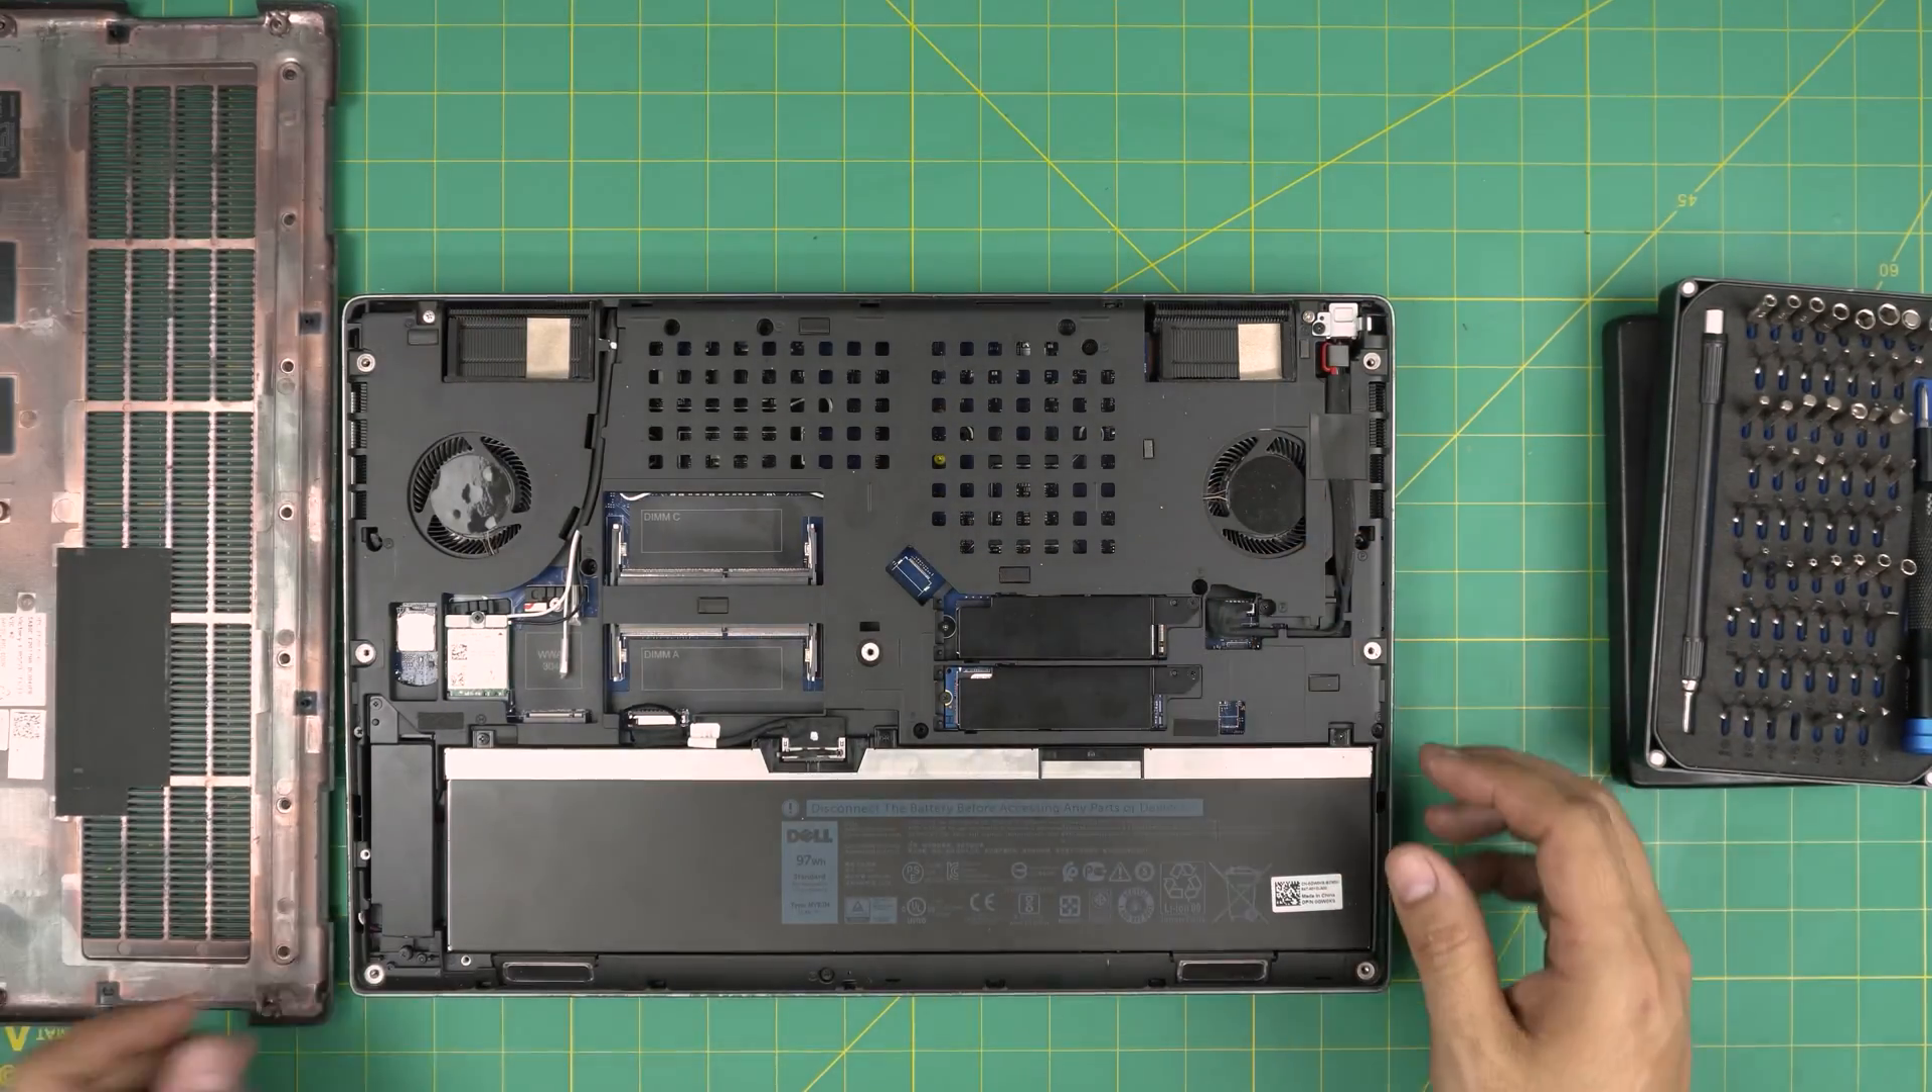And there's your bottom cover now we can see the battery right in here.